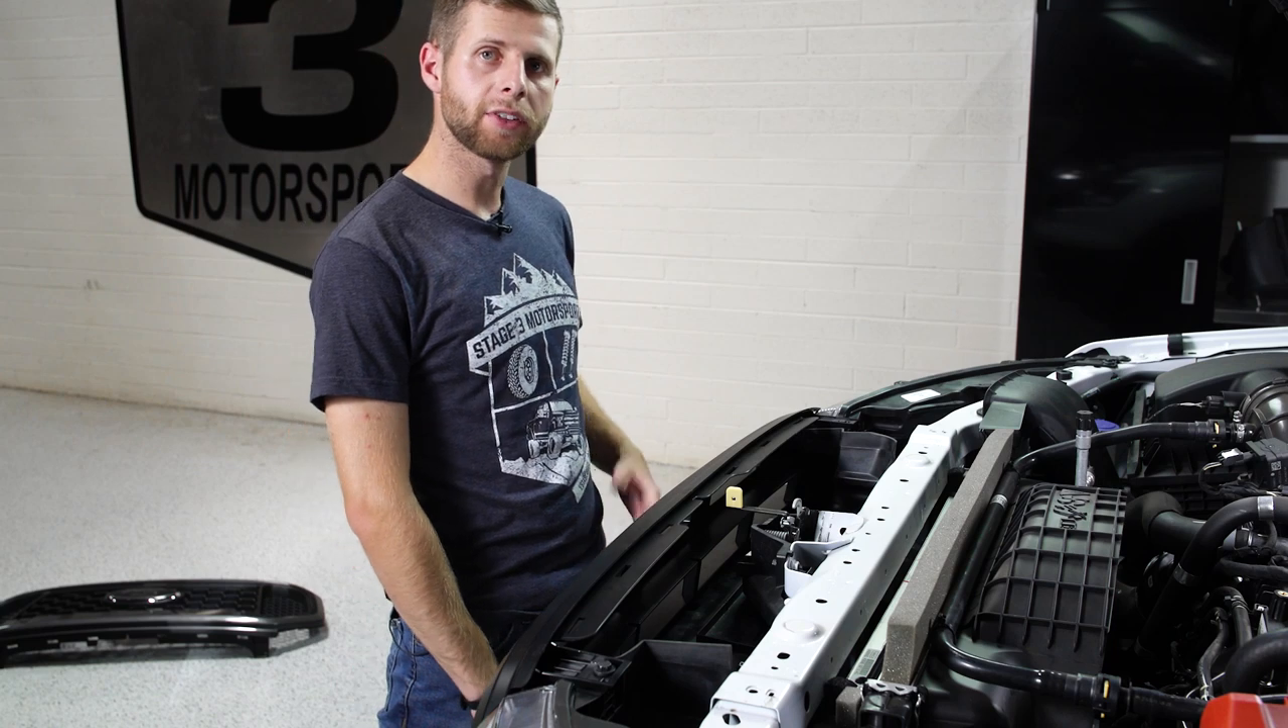The final step for the reinstall now is just to put this shroud back over the top.